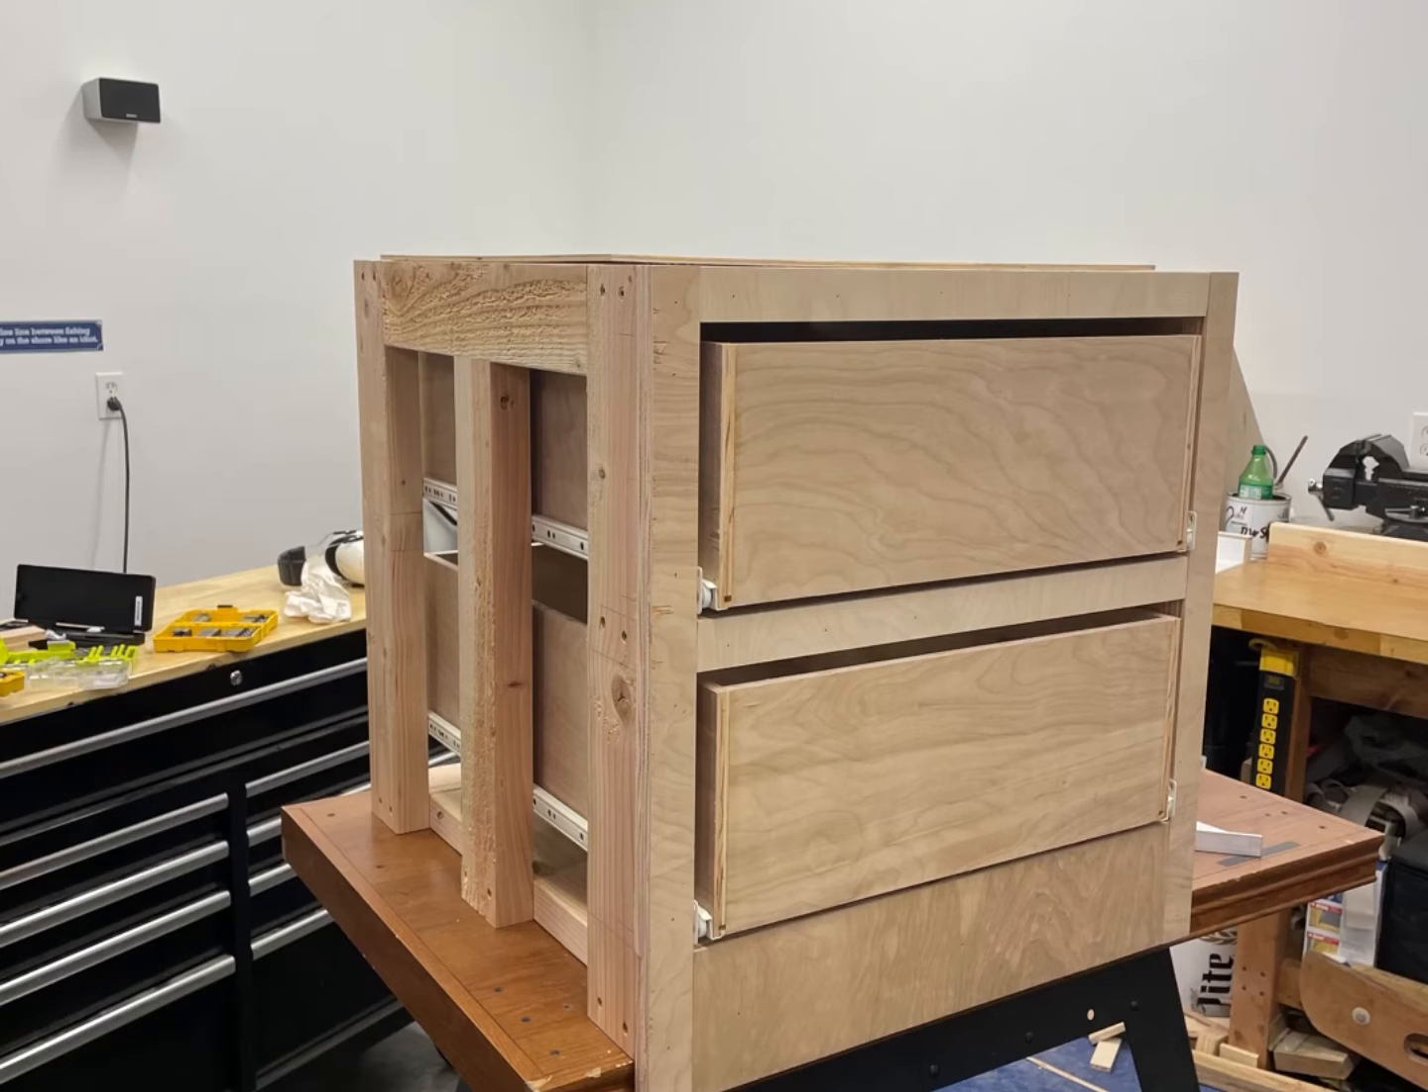But then the next one here is the two-dresser drawer unit. Everything's put together there, ready to go.